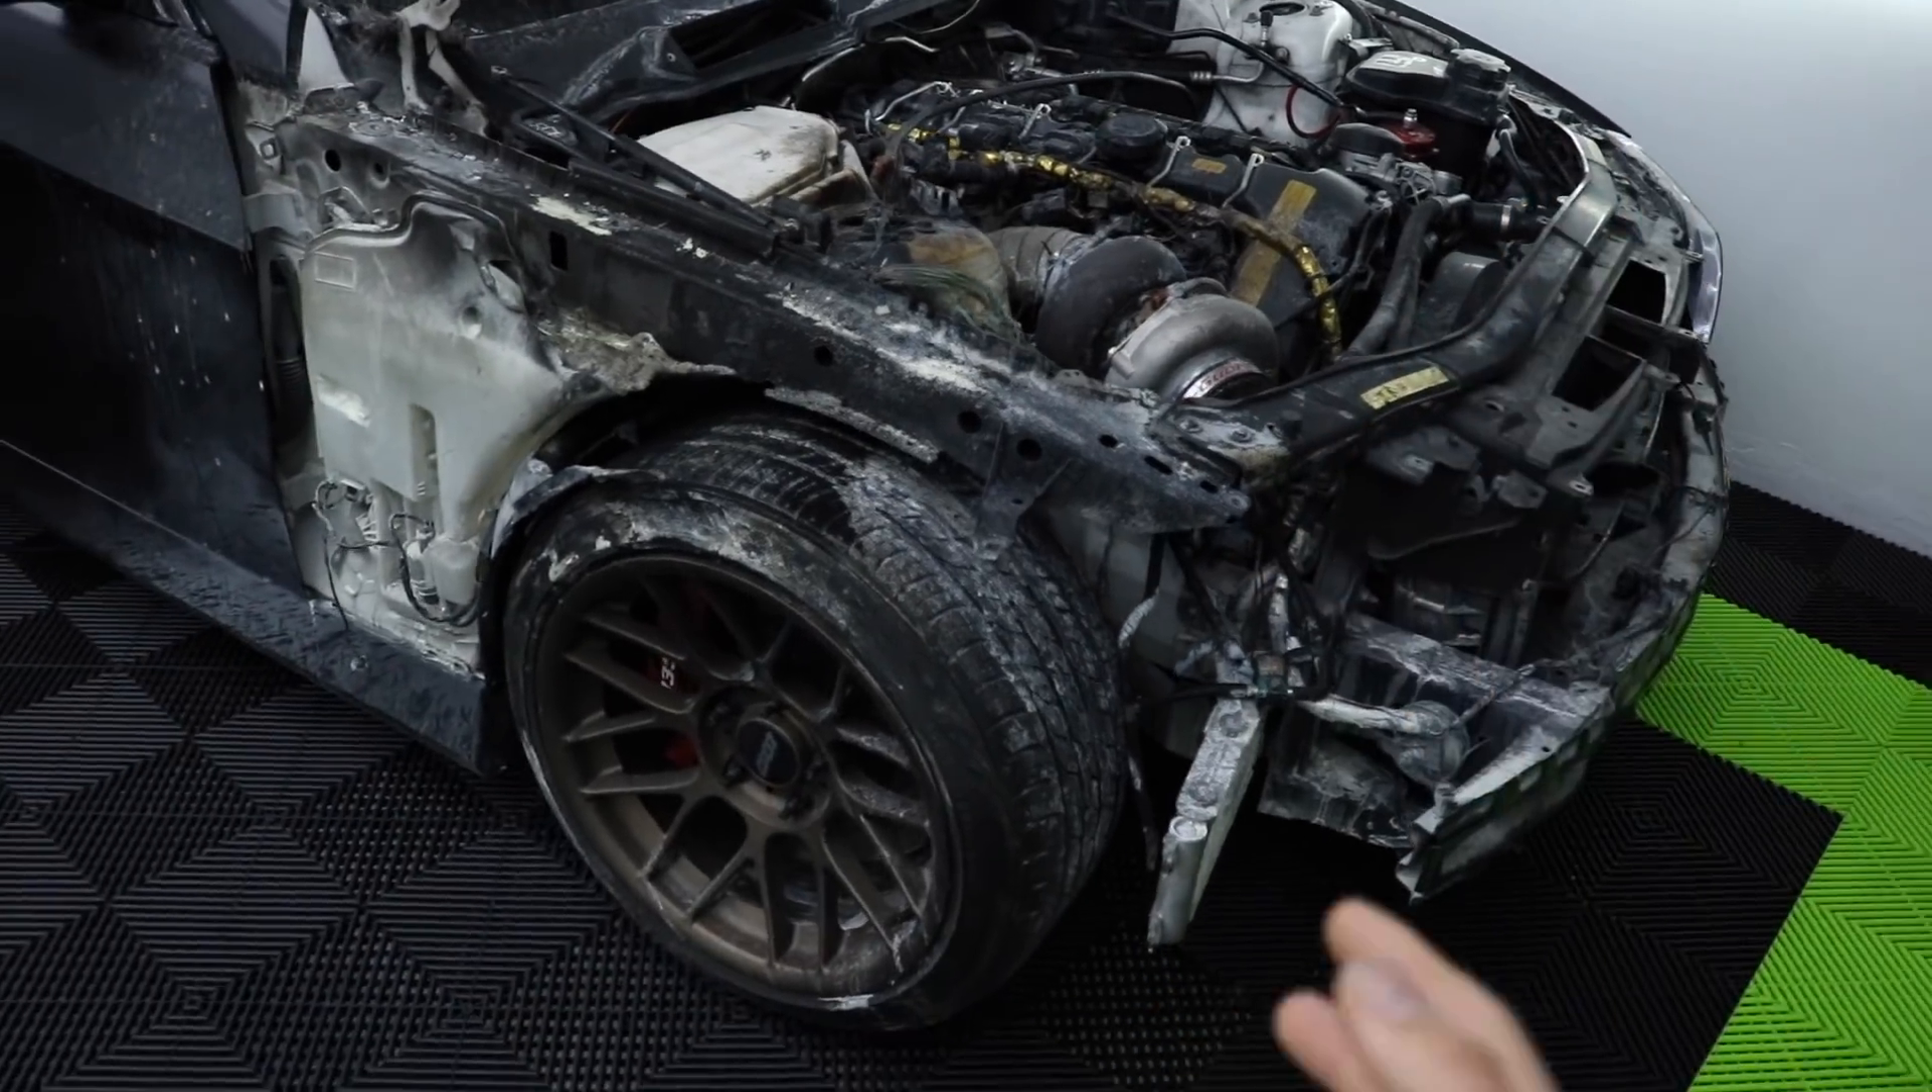So I took off the fender the front bumper the headlight nothing crazy I still haven't like really taken off the turbo and I don't even know if it starts.